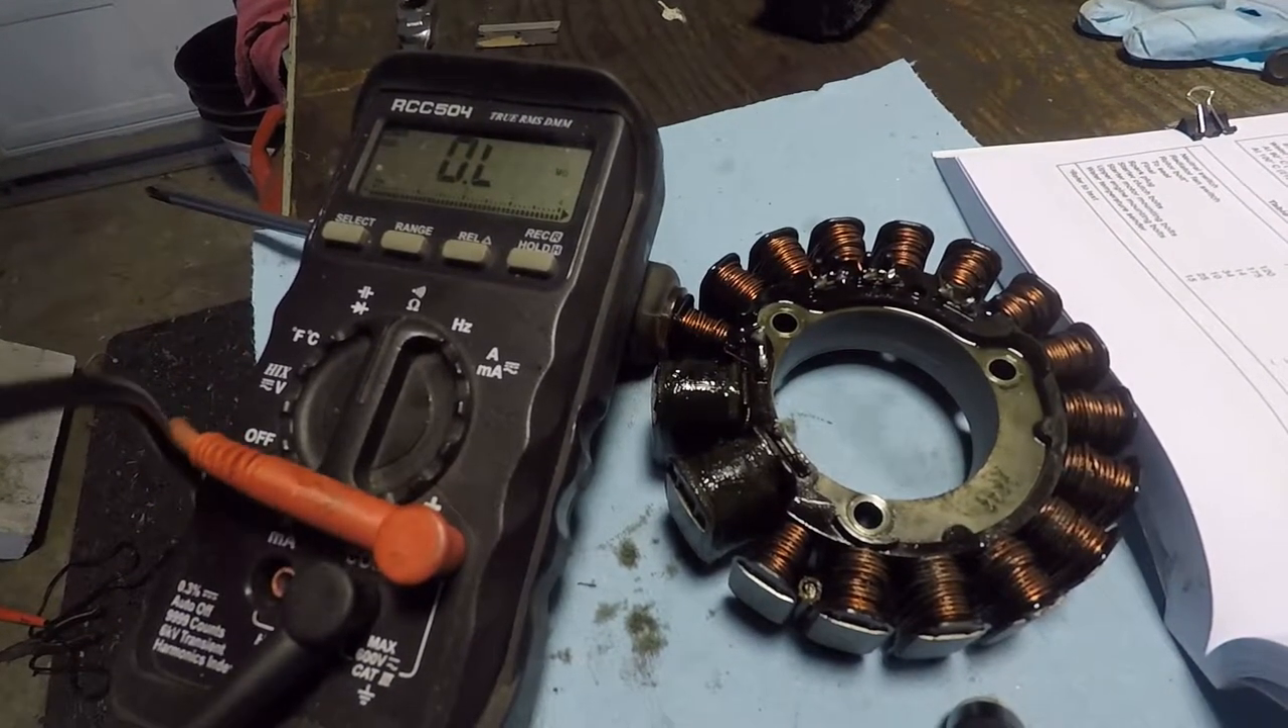Okay, so here is the exciter coil removed from the bike.